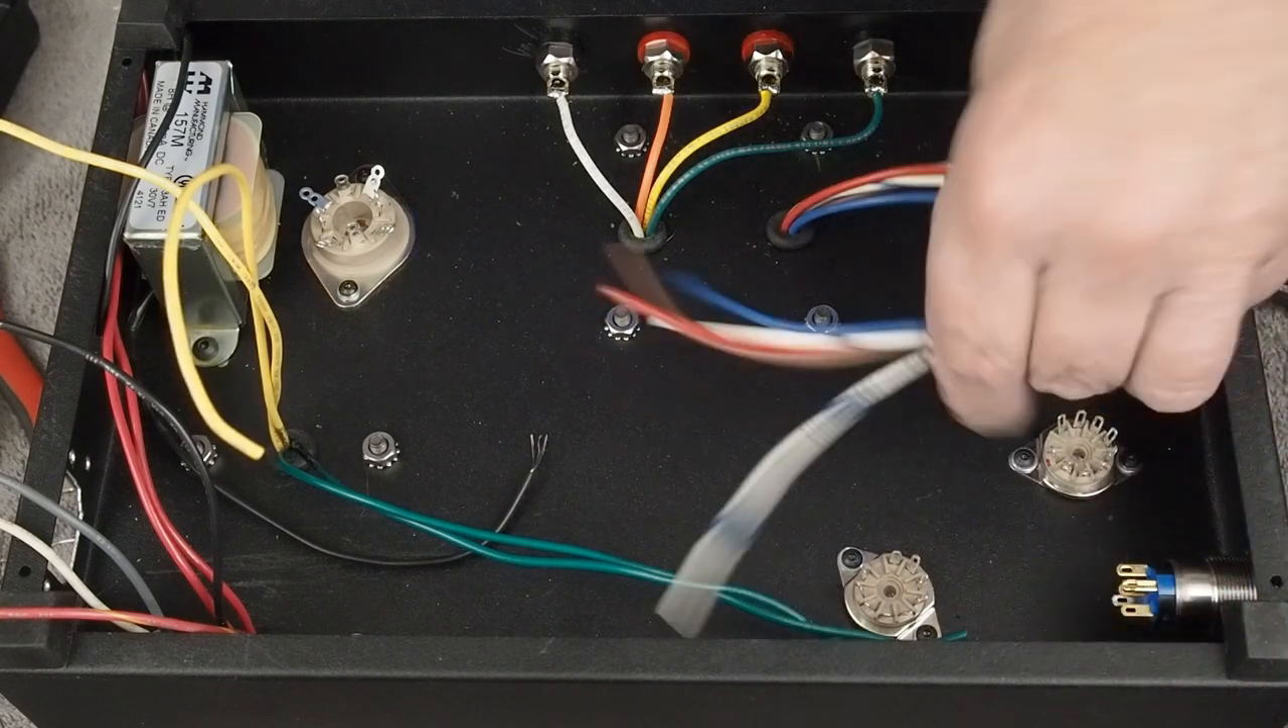Okay, so you can see we have our output transformer wires wired up the speaker jacks, which is already making this neater looking and less of a bowl of spaghetti.